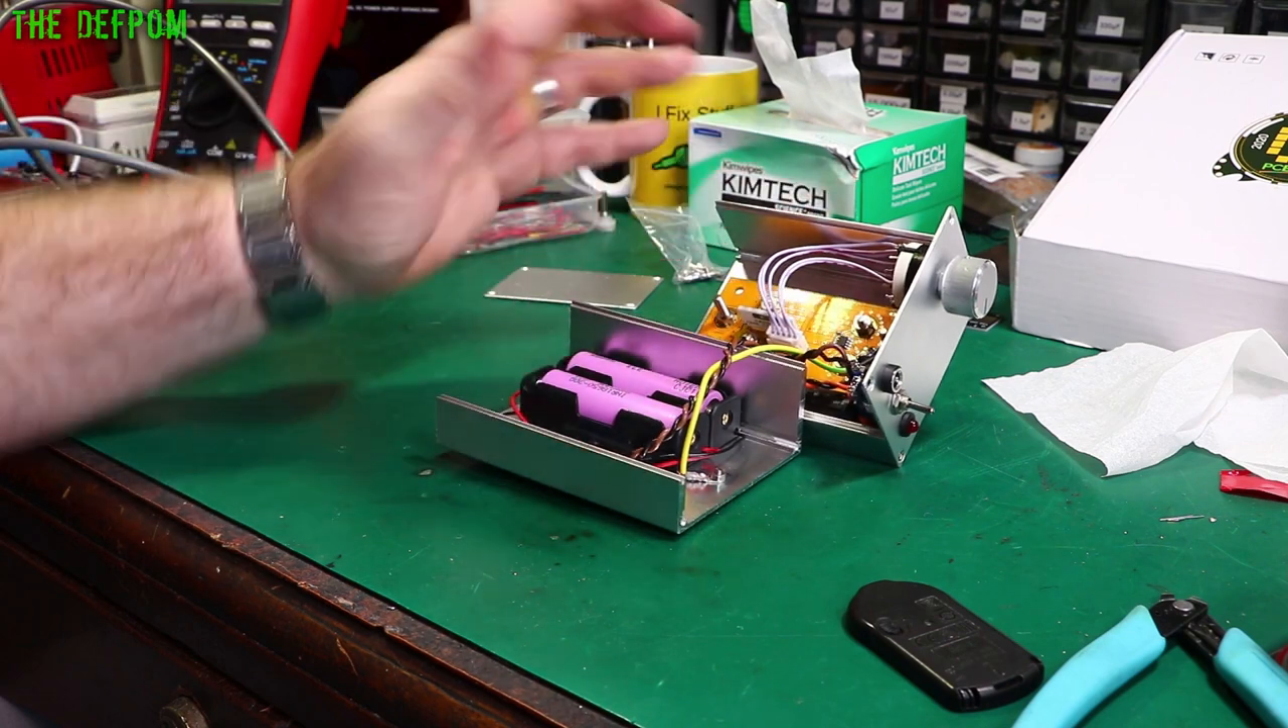I've put the batteries in.